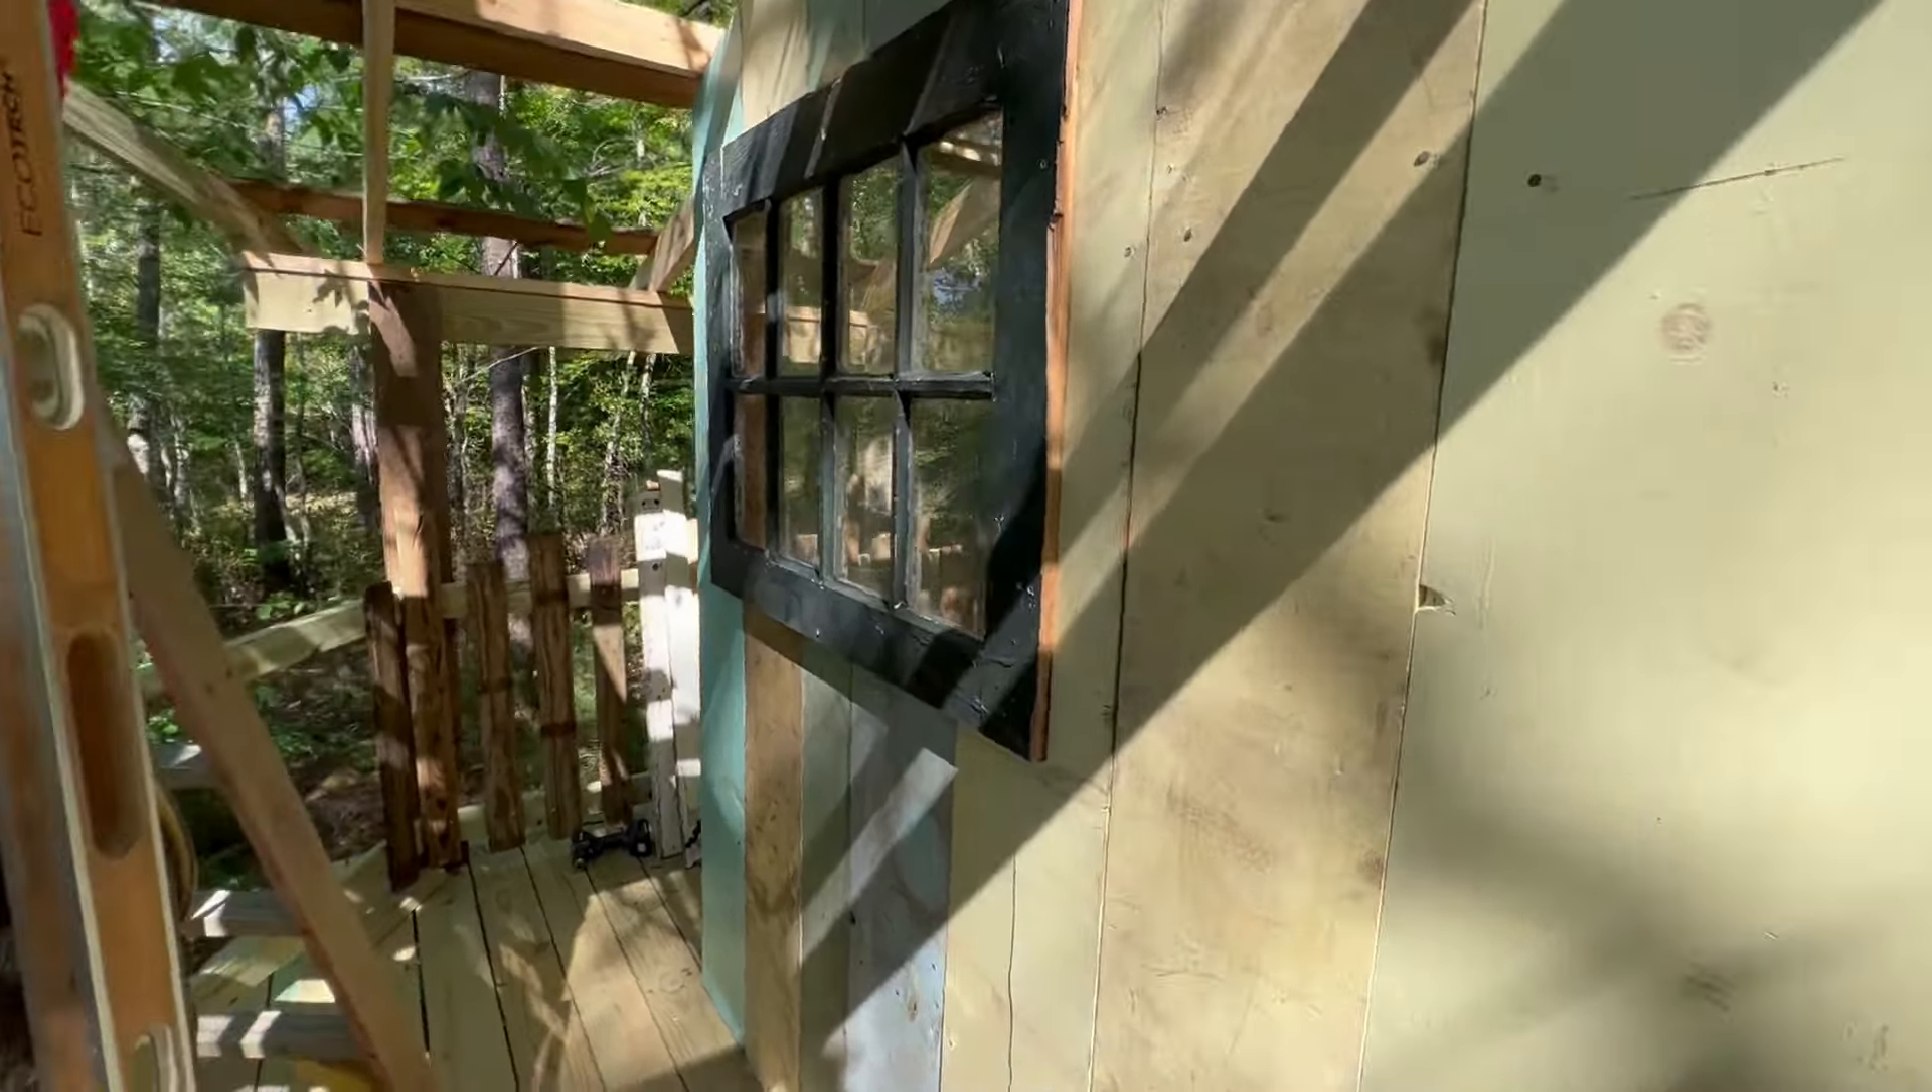Well, we finished the wall, and it doesn't really show from anywhere unless you're up here.